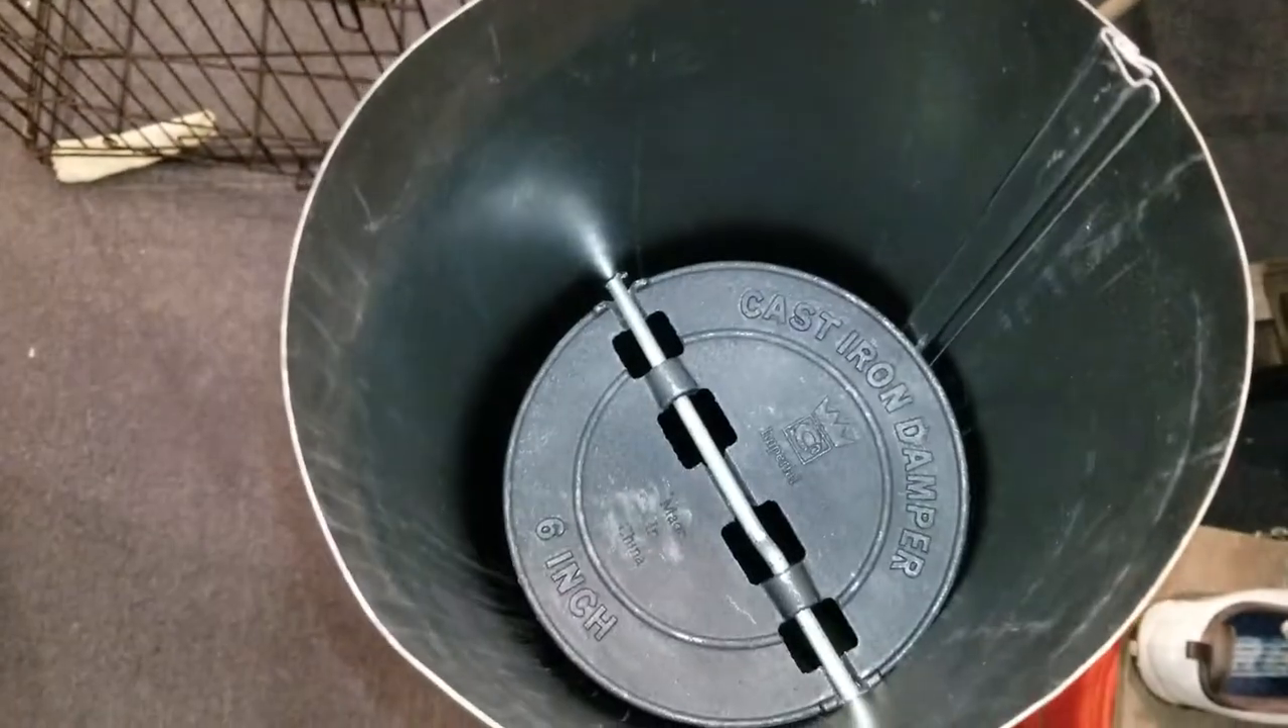So, we got our dampener installed, so we can control the flow of air.